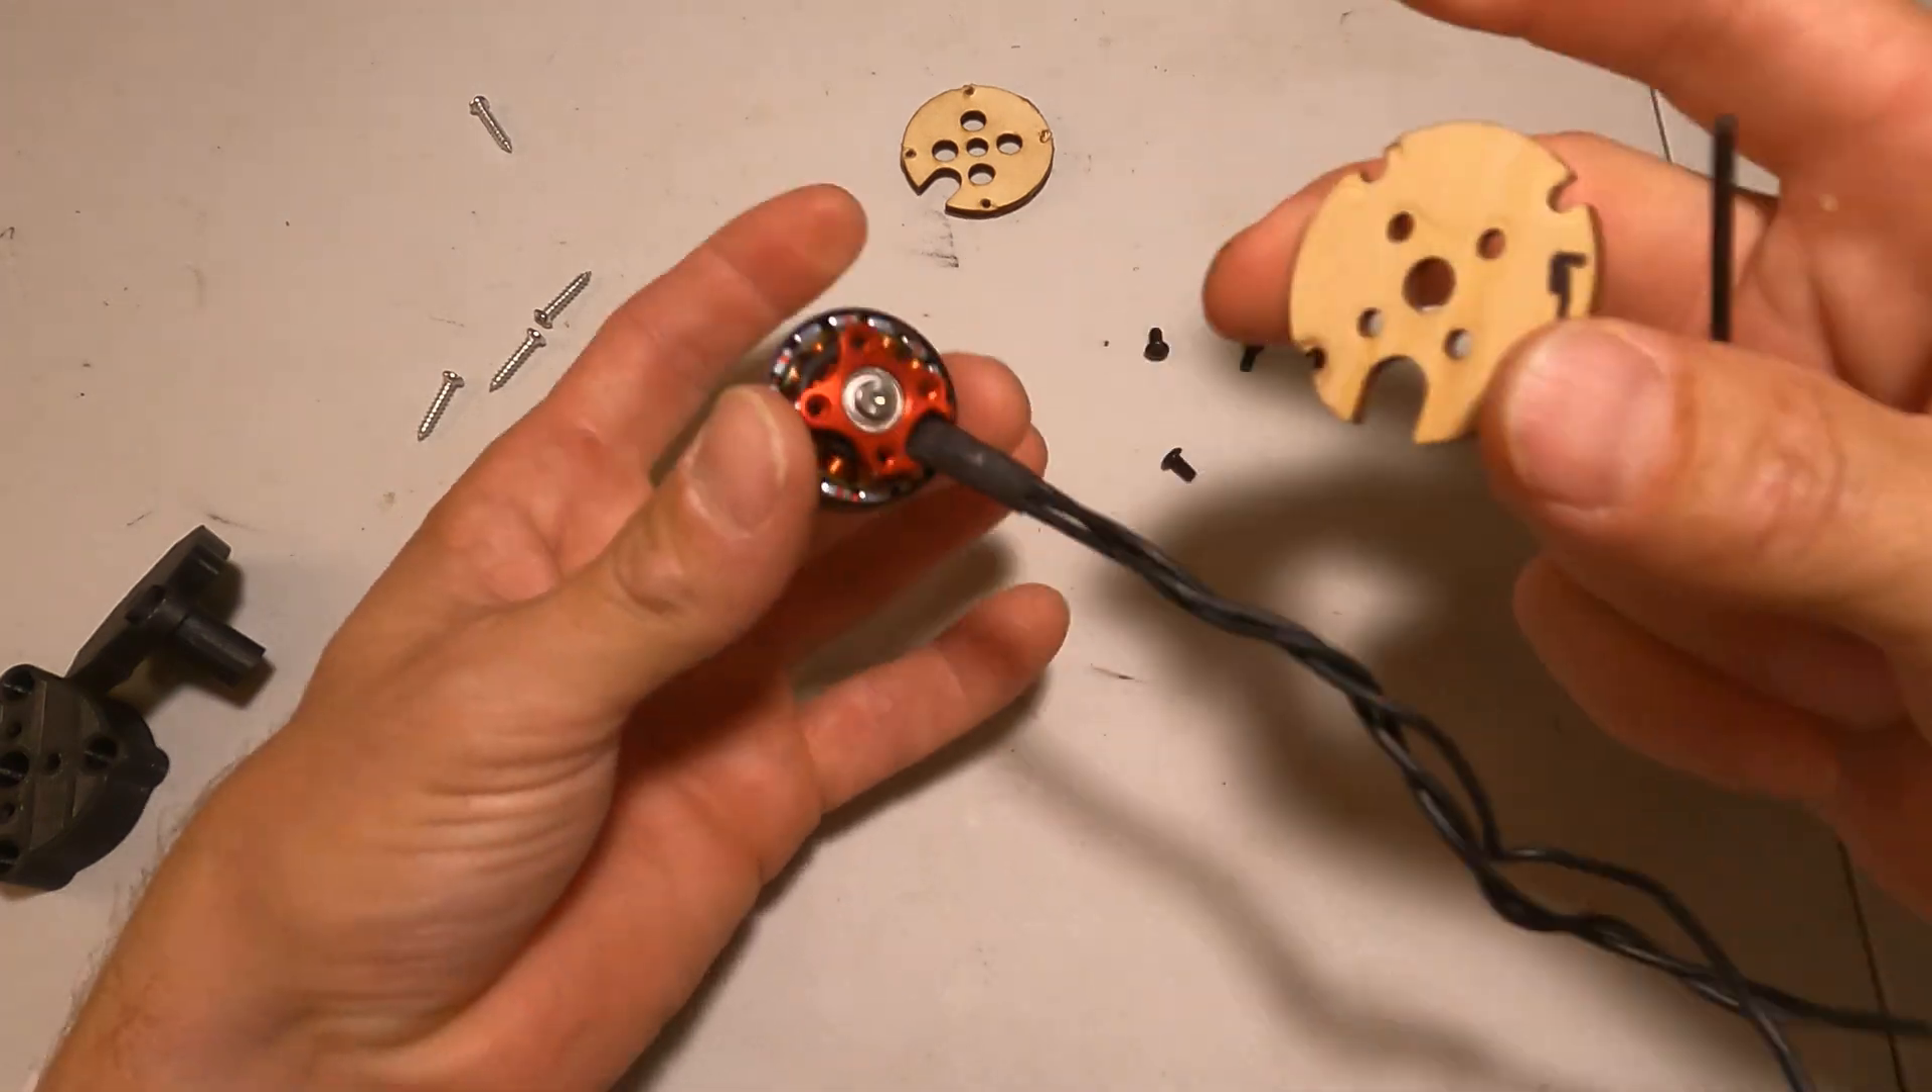And then there we go our motors off.